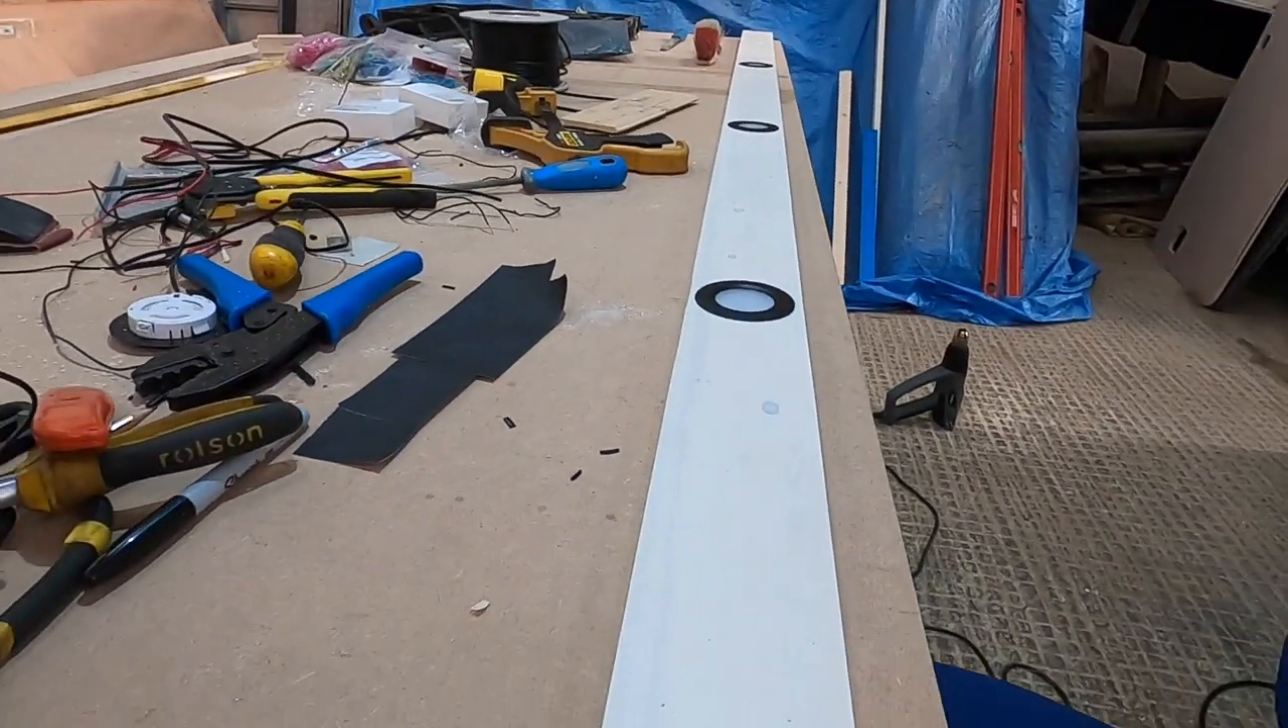We got this one strip with the puck lights in built yesterday which we're really happy with.